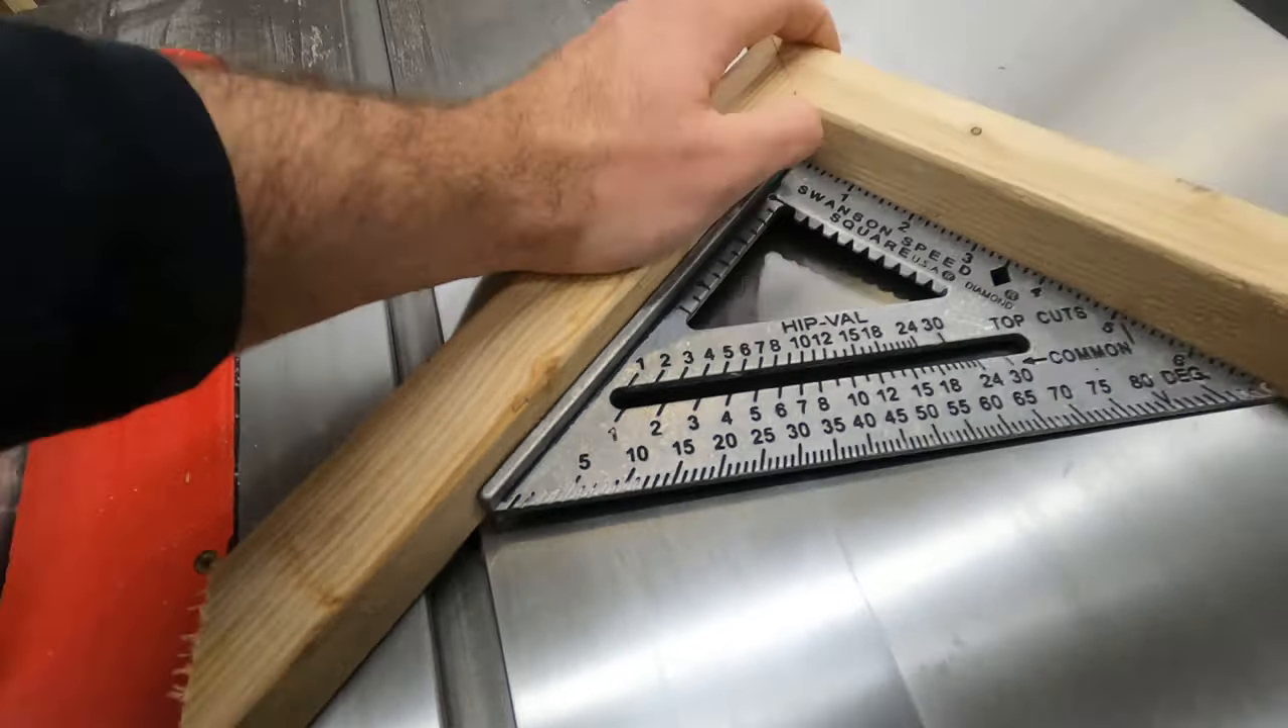Here's a closer look at that angle cut together and you can see that the square fits perfectly down in there and that this really is right at 45 degrees.